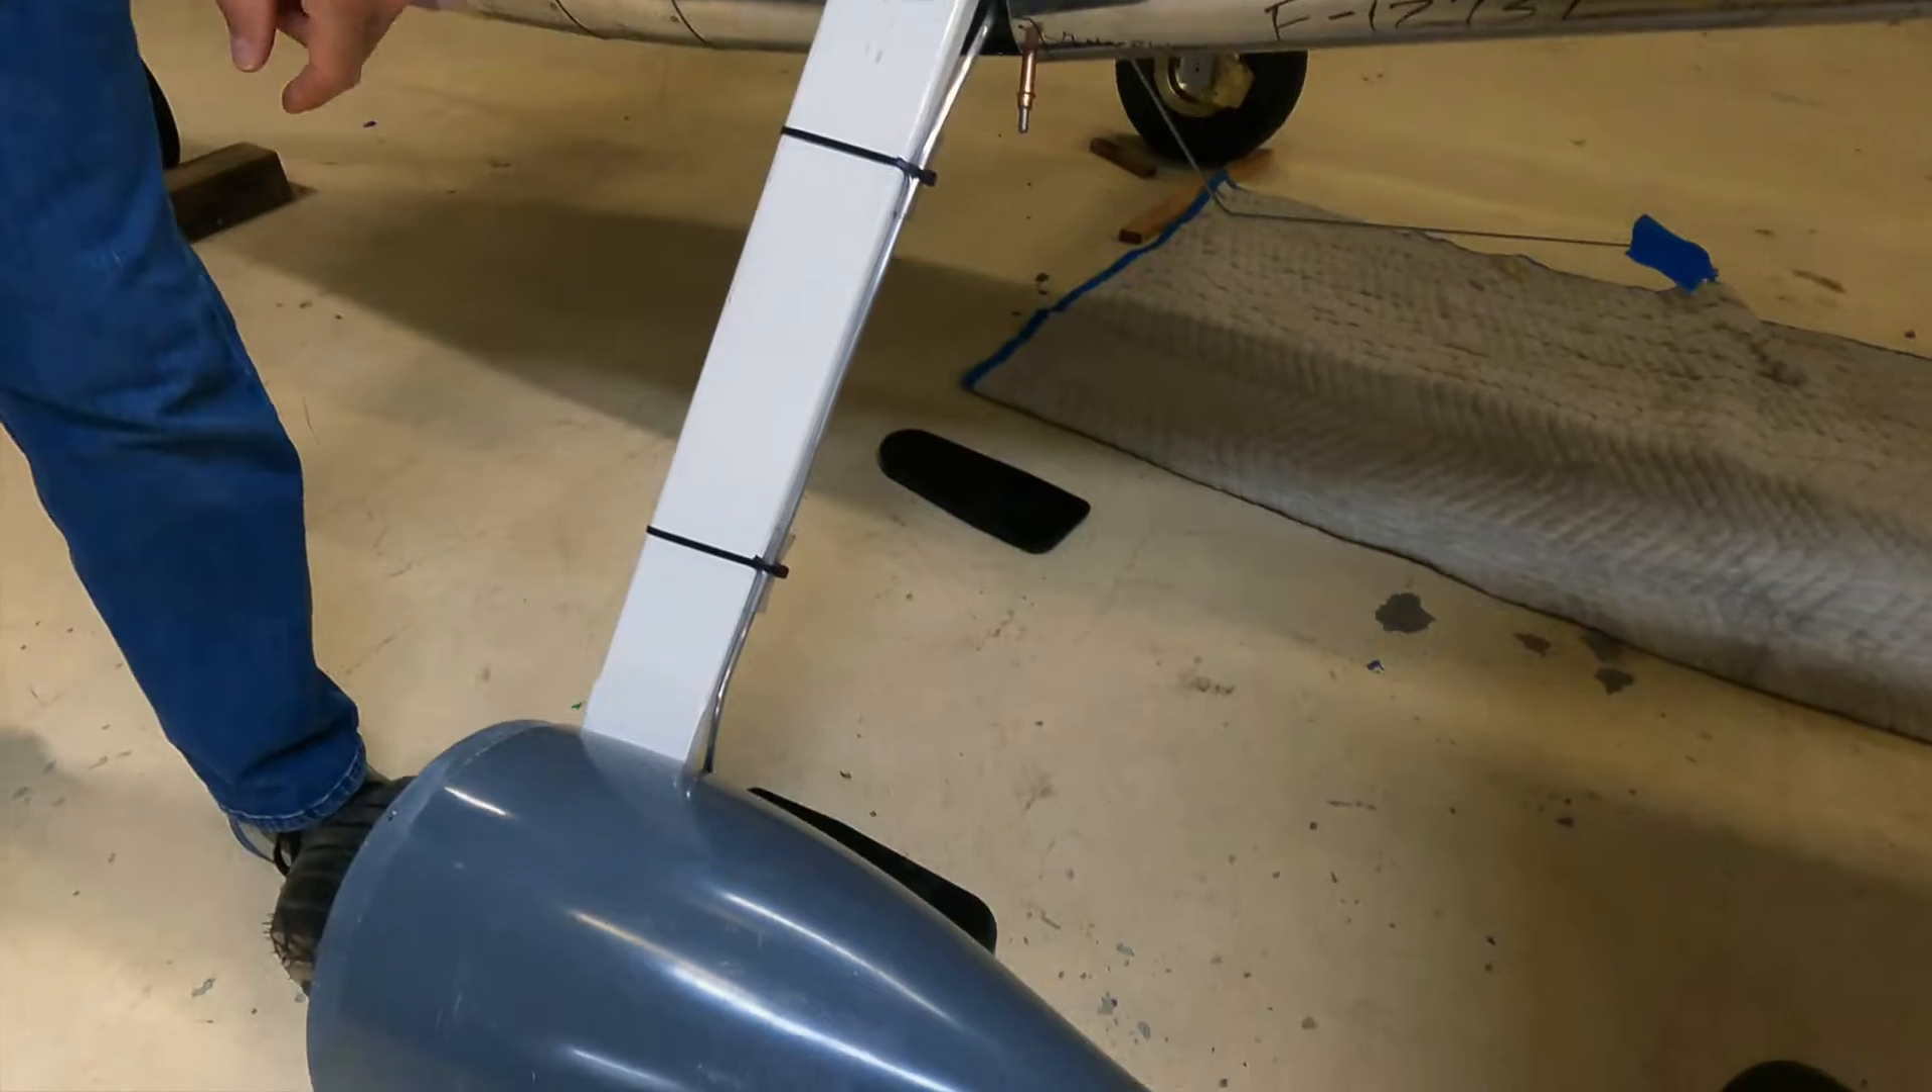So on this side, we've actually started installing the wheel fairing.